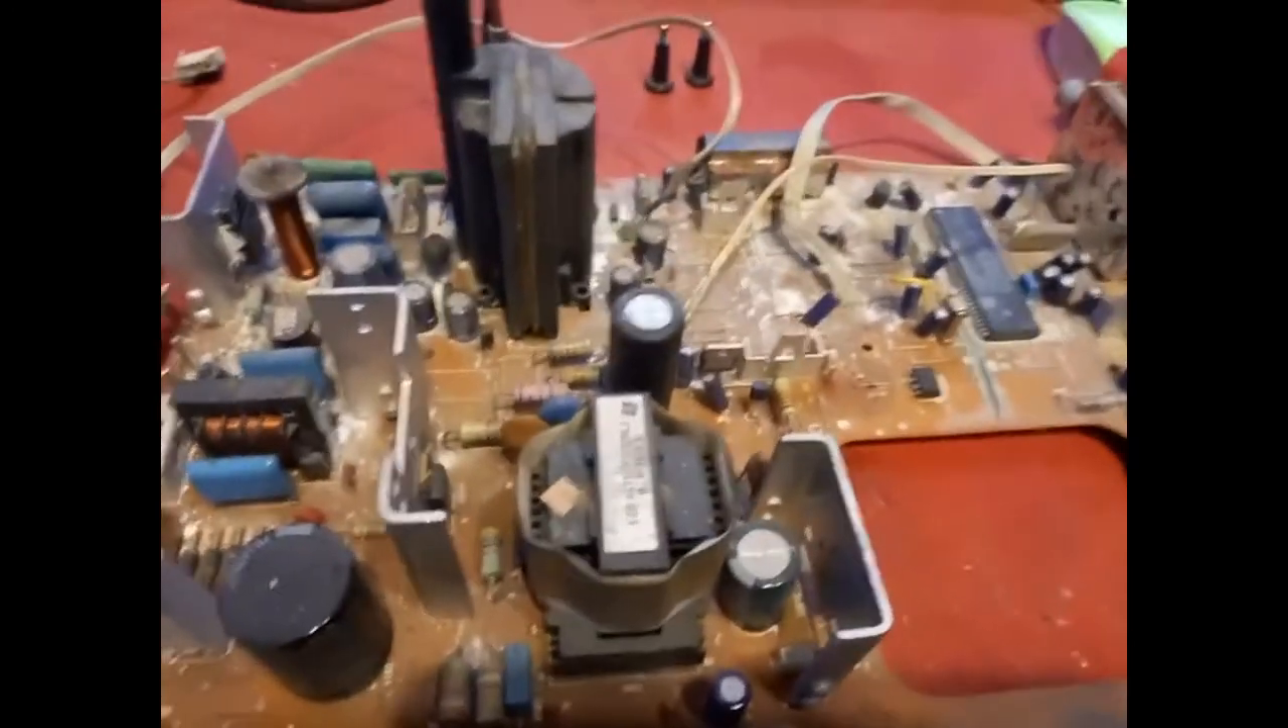So here's the main circuit board out of the tv.